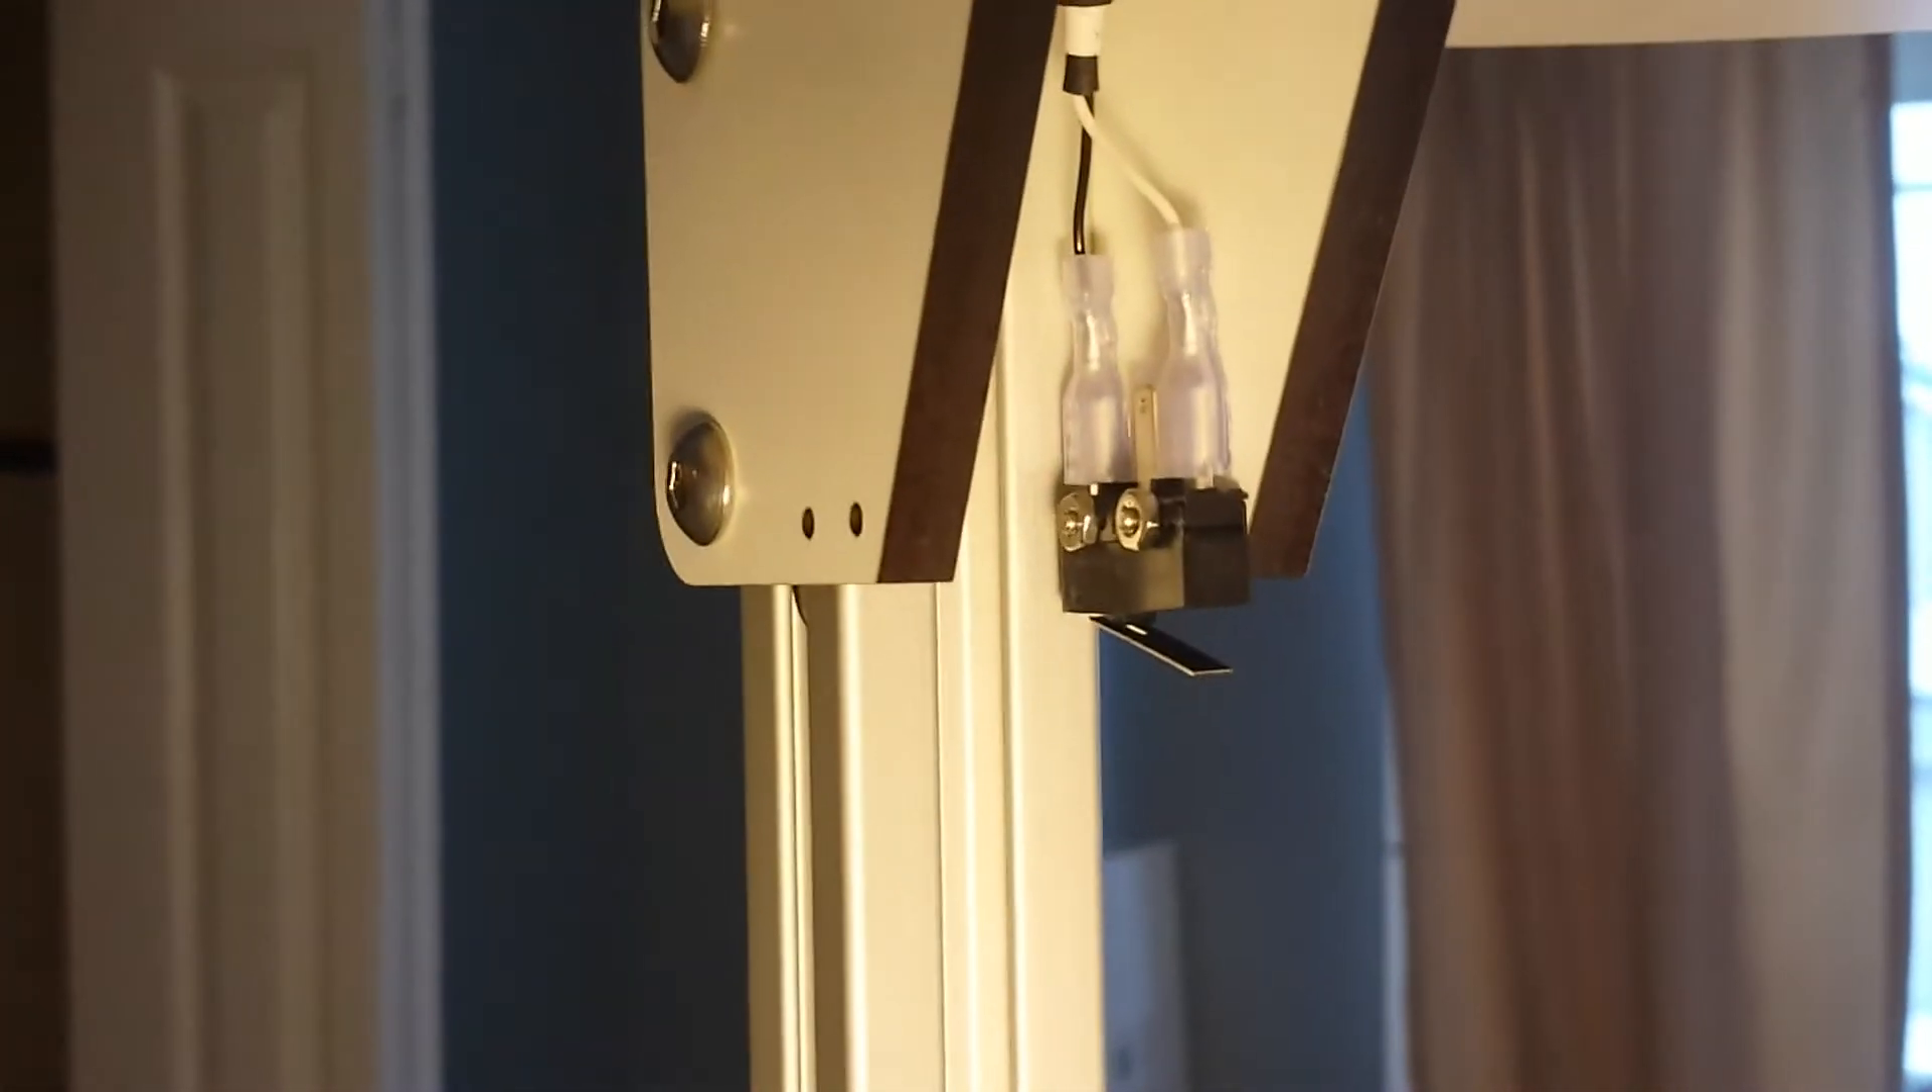The end stop switches are now plugged in.